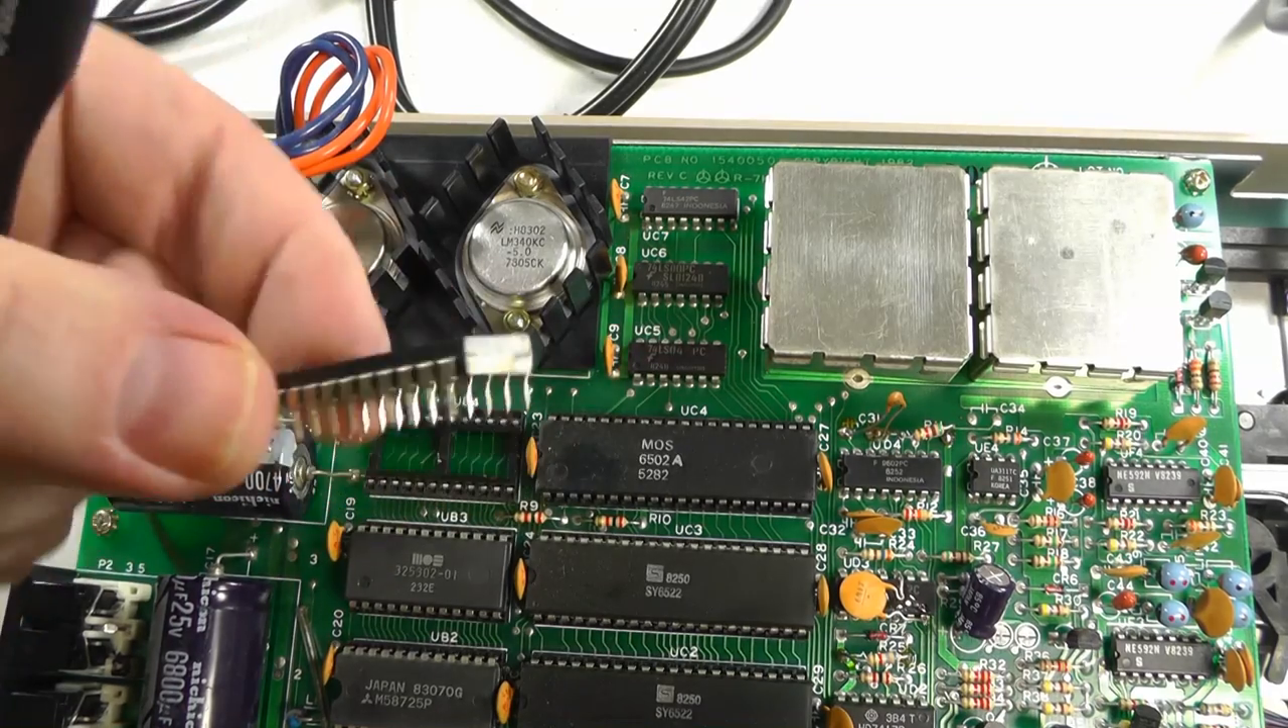So we have the chip out.